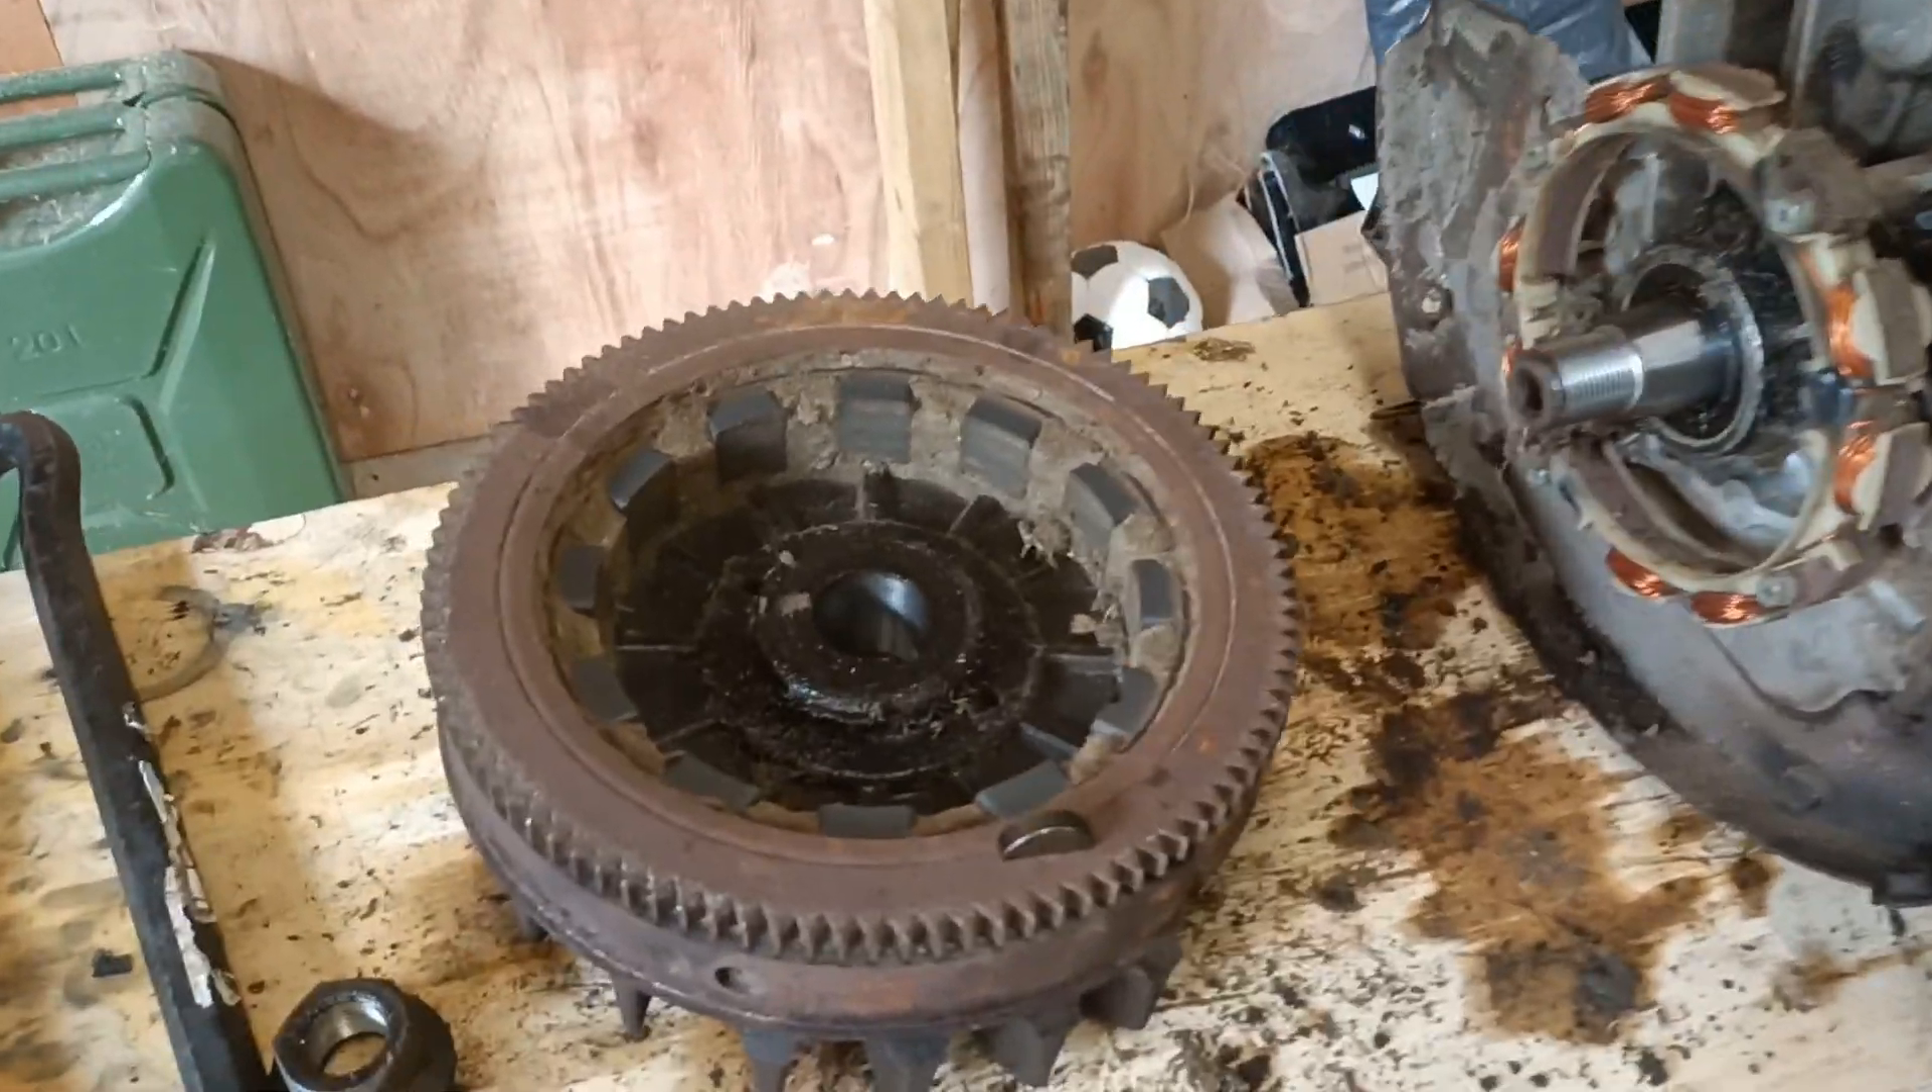I've just managed to get the flywheel off.